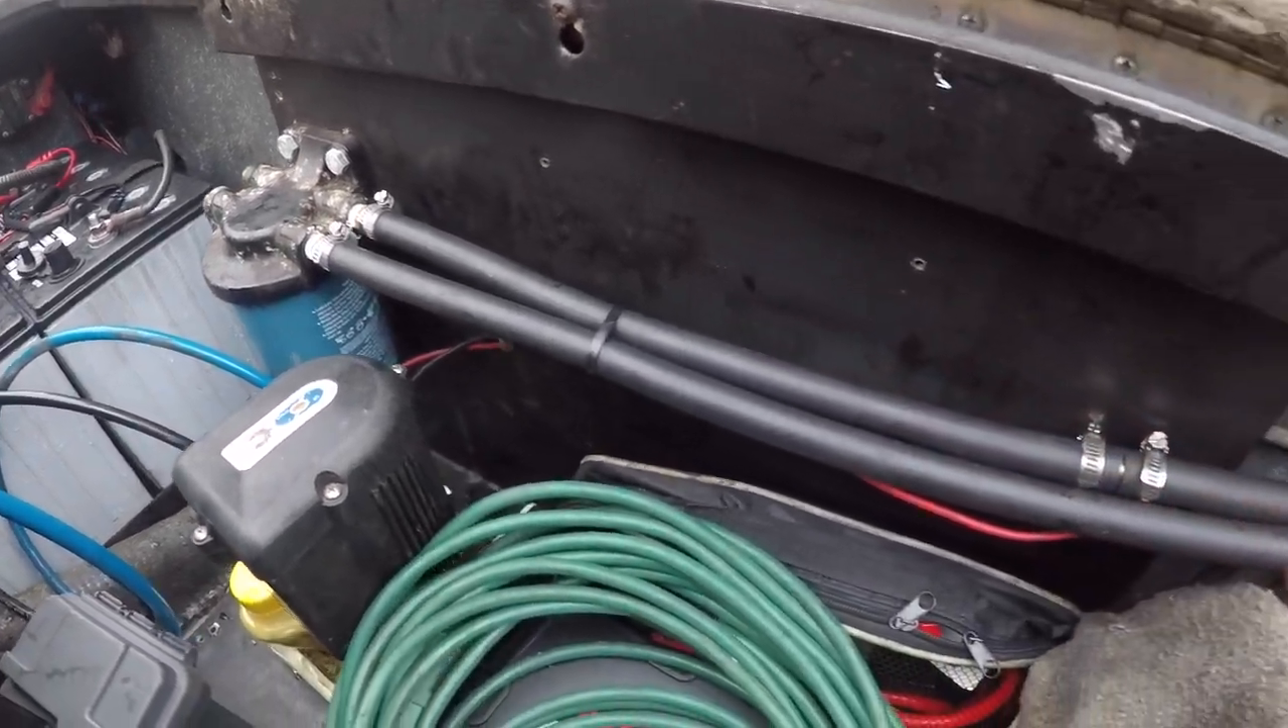There's the uh fuel water separator again got nice new hoses running to and from it.